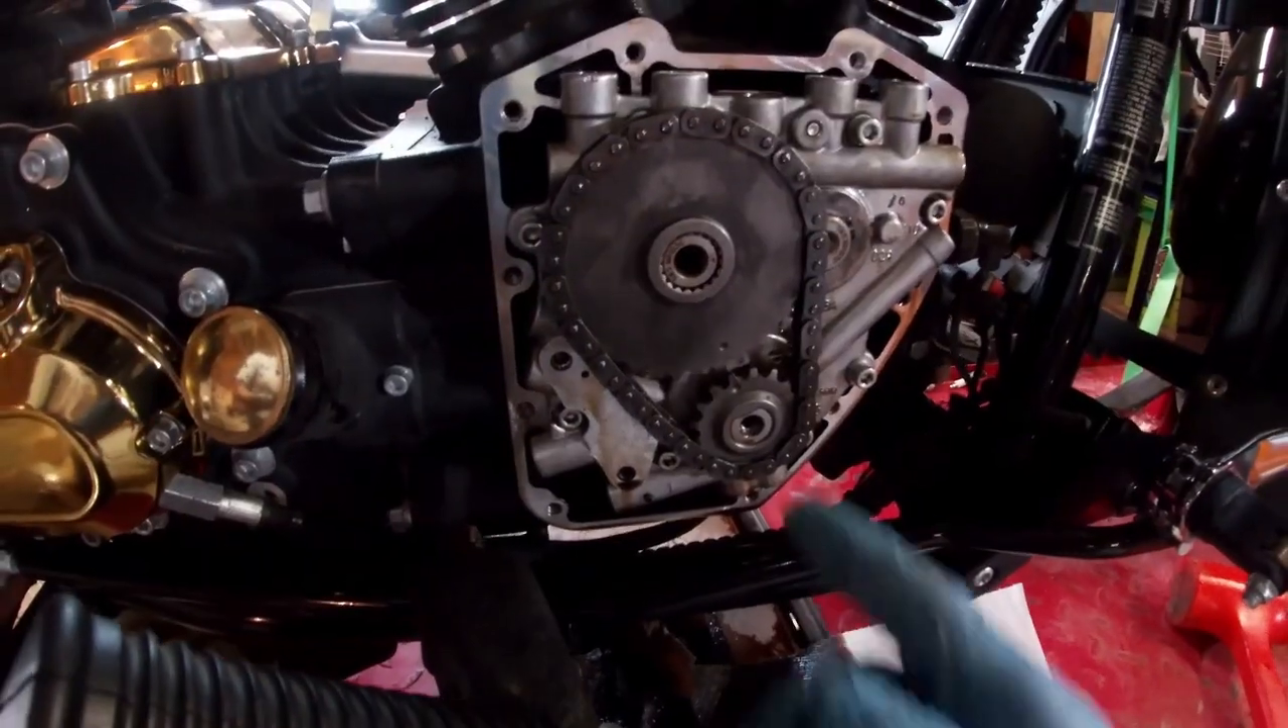Okay, so now I've reassembled the sprockets on there with the chain this time.